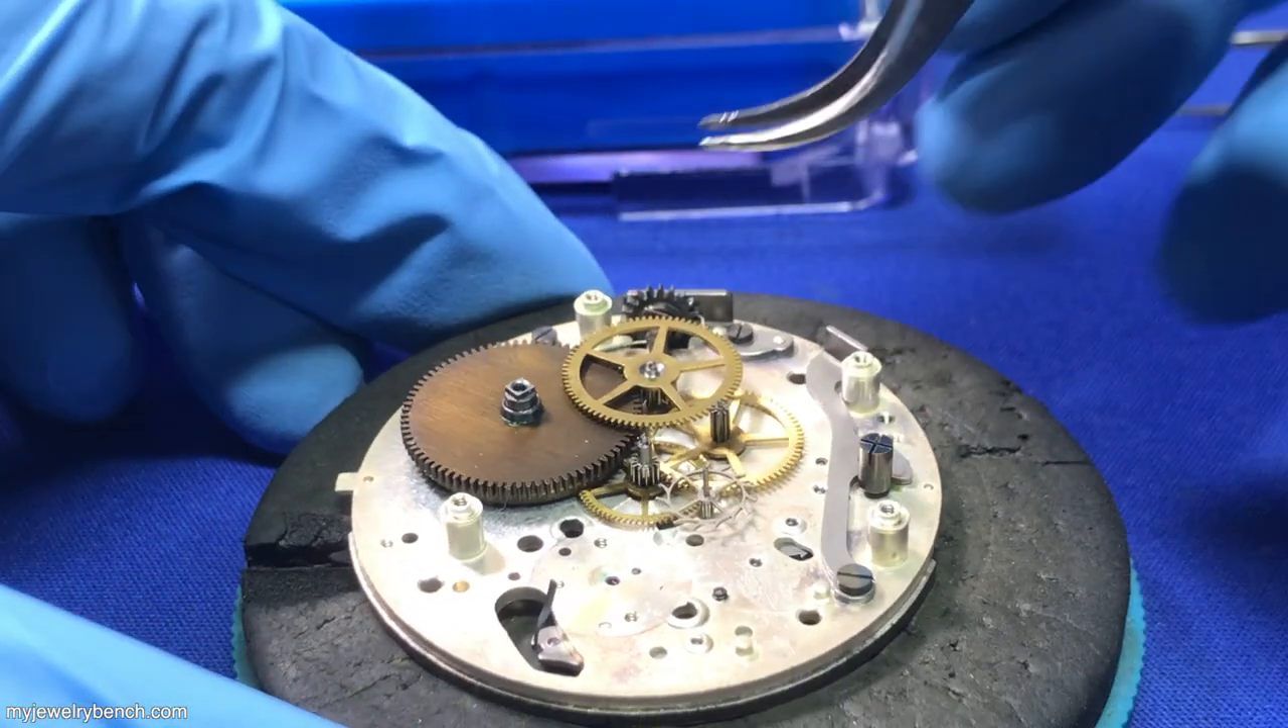Once we get the bridge off, you can see we've exposed the train. There's the four gears there that are typical of a stopwatch of this era.